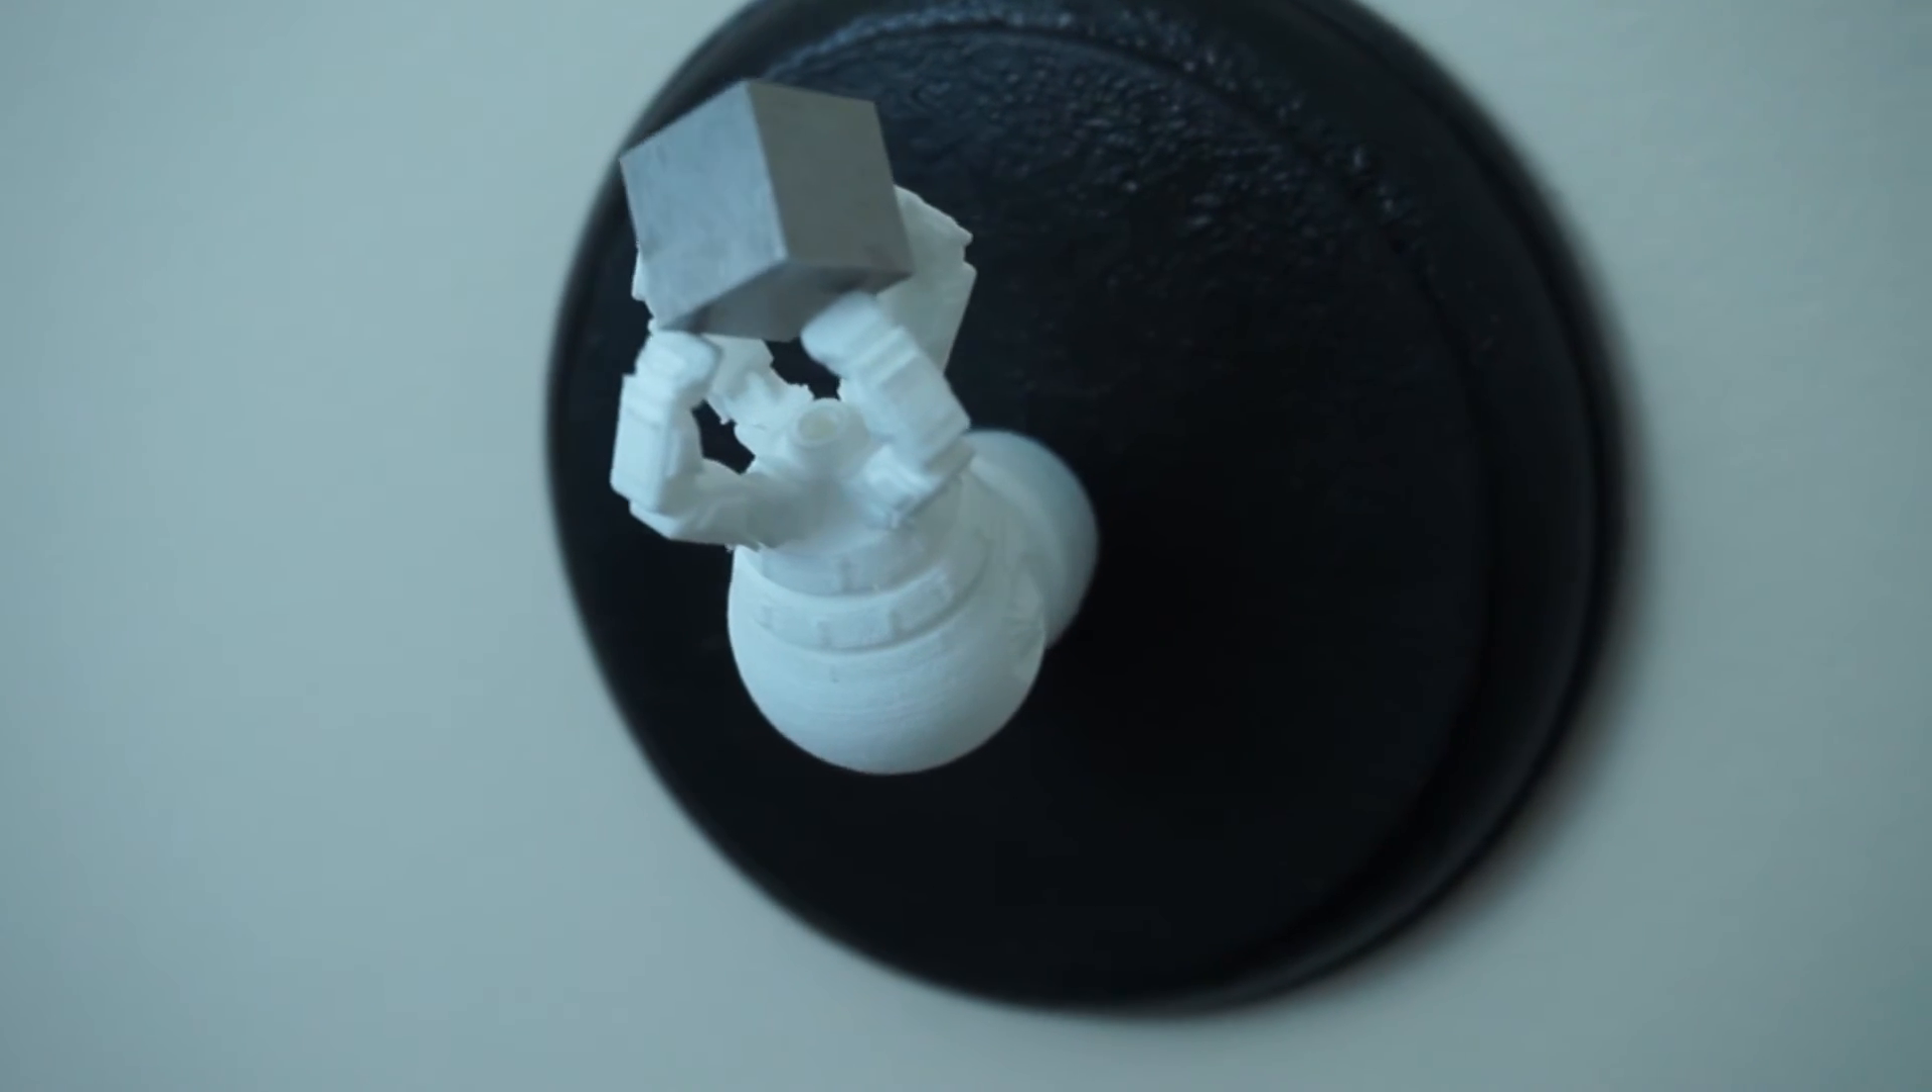The last thing is to put in the tungsten cube that I got from the kickstarter campaign and it fits right into the grippers.